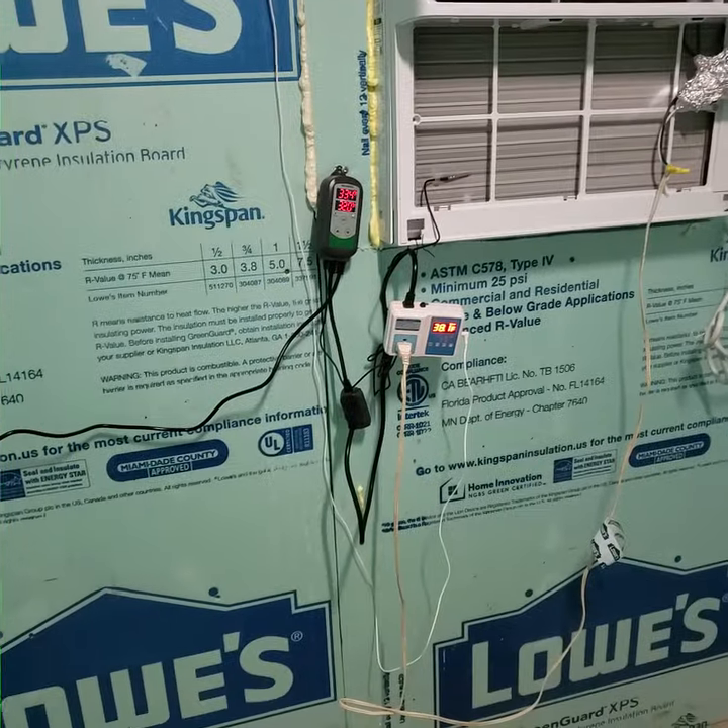Still need to go back and put paneling on the walls clean it up a little bit but we've got the wall air conditioner in here.